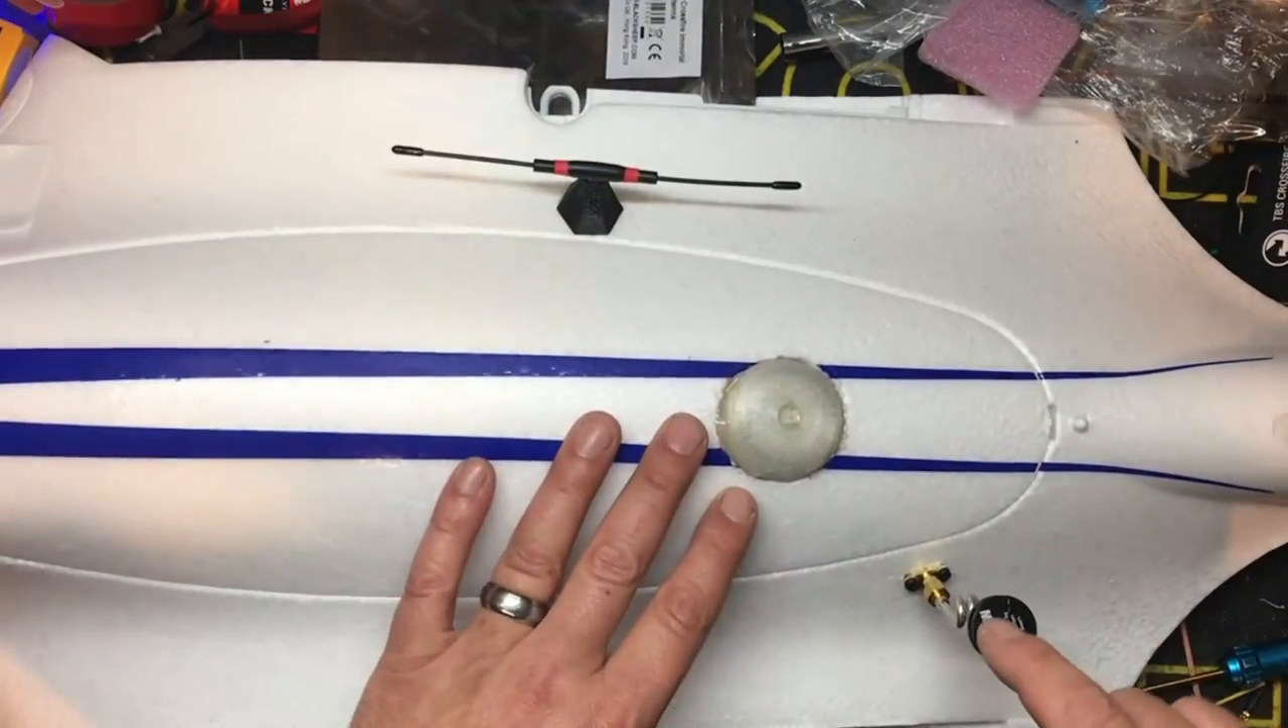We got our GPS on the top. Bam. We're done.